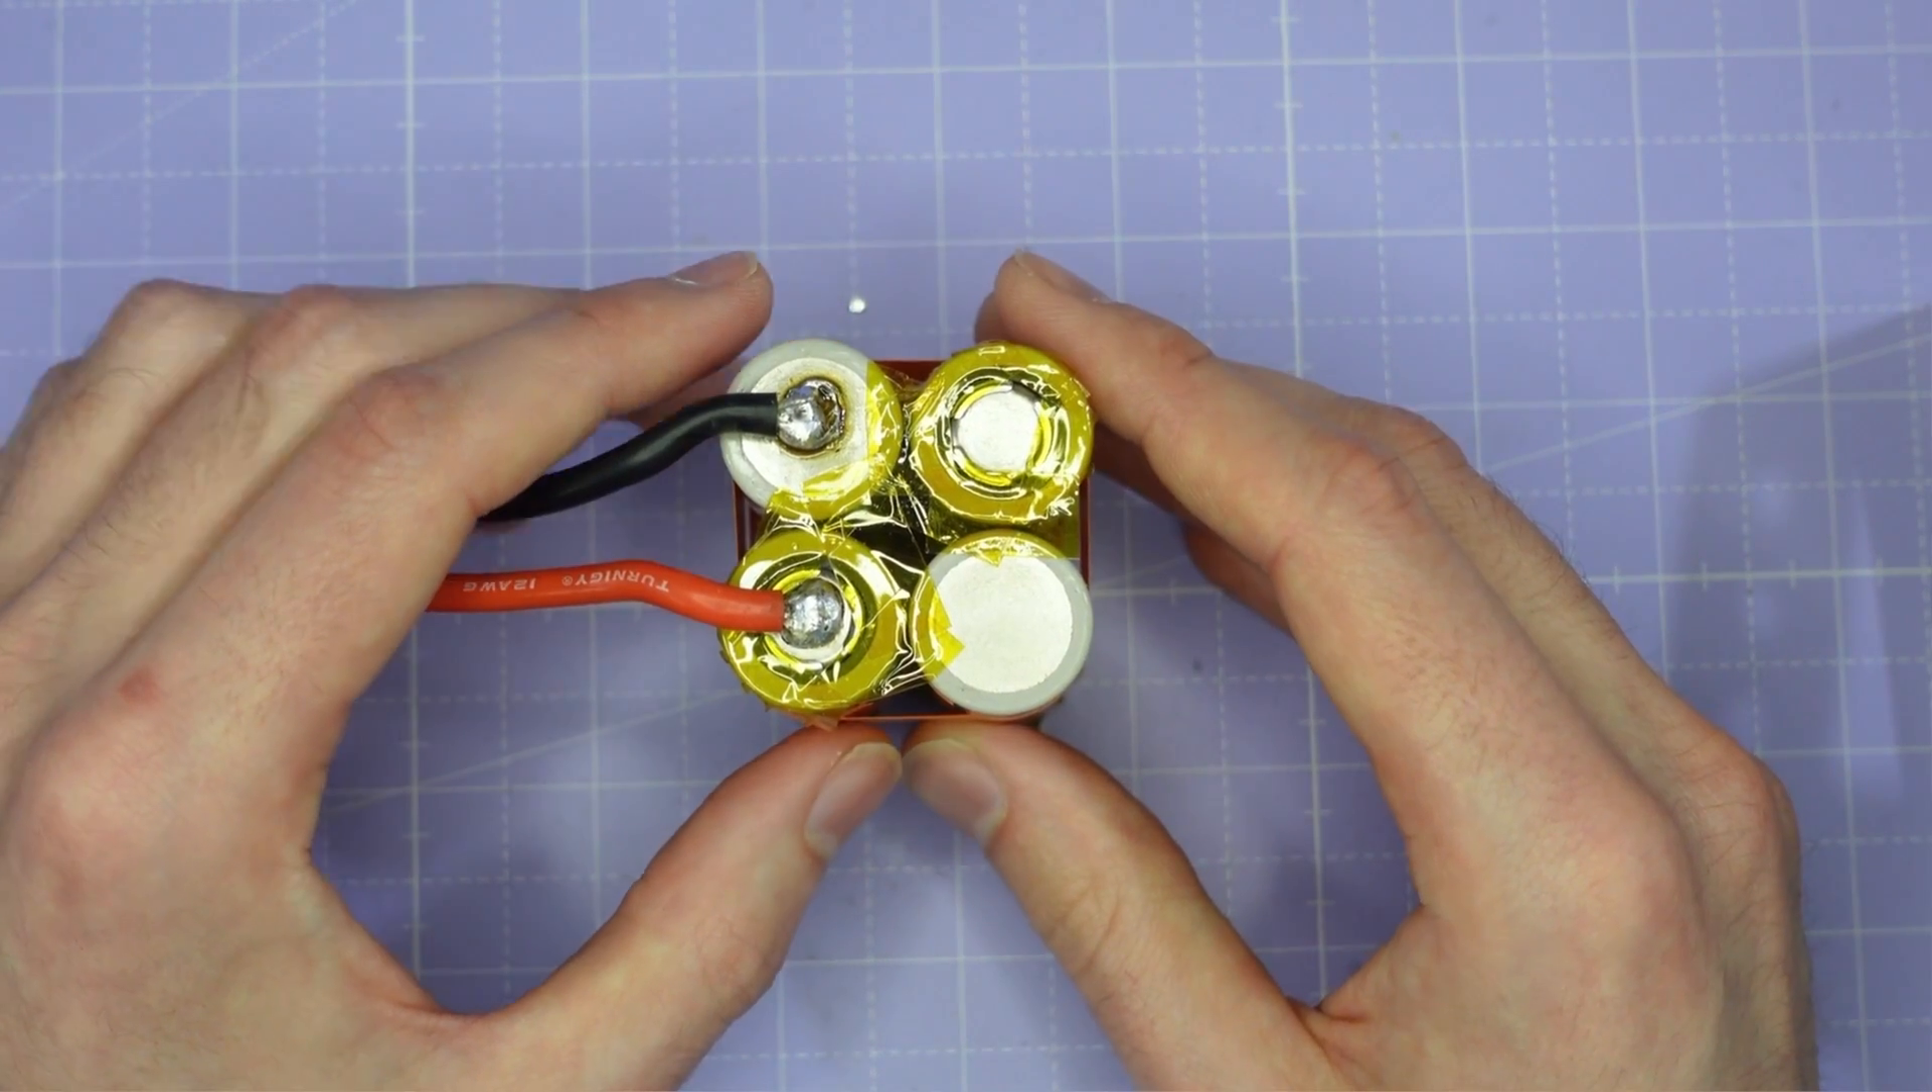Alright so now we've got our discharge lead soldered on, positive and negative.